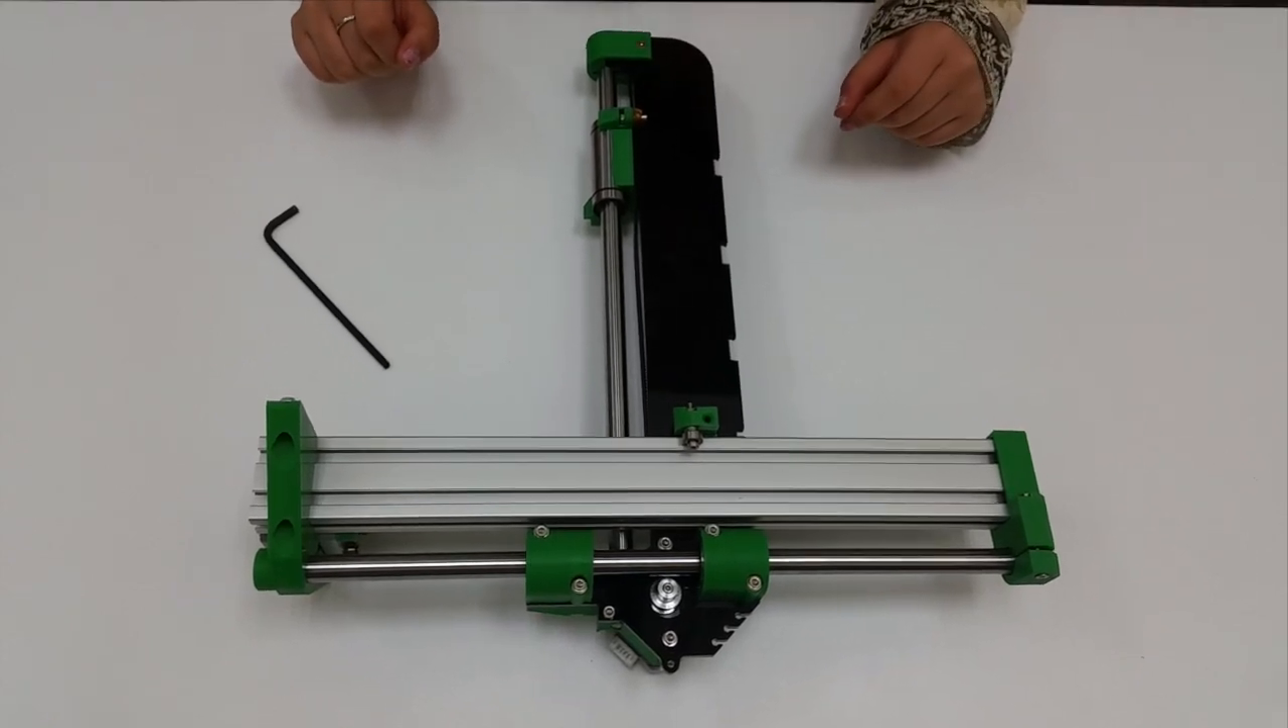And this is your fully assembled x-axis with your z-axis.